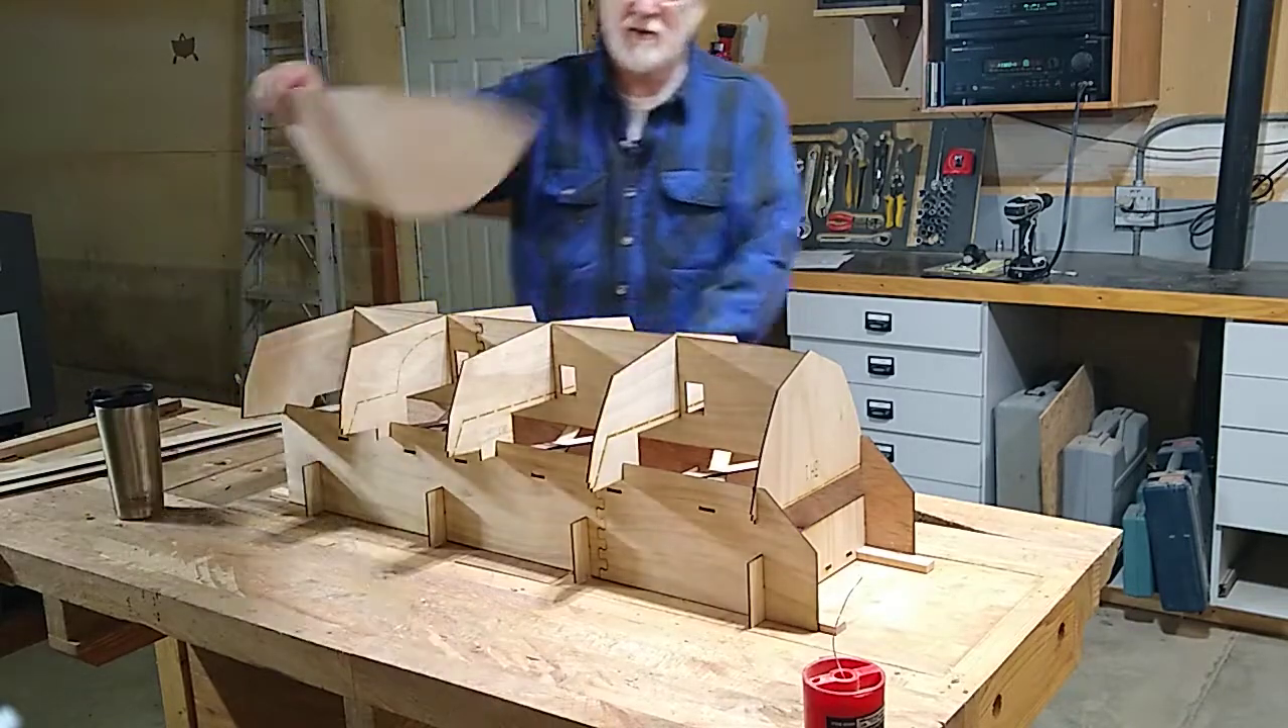Here we are again back on our shop floor with our construction jig with all the bulkheads erected in it.